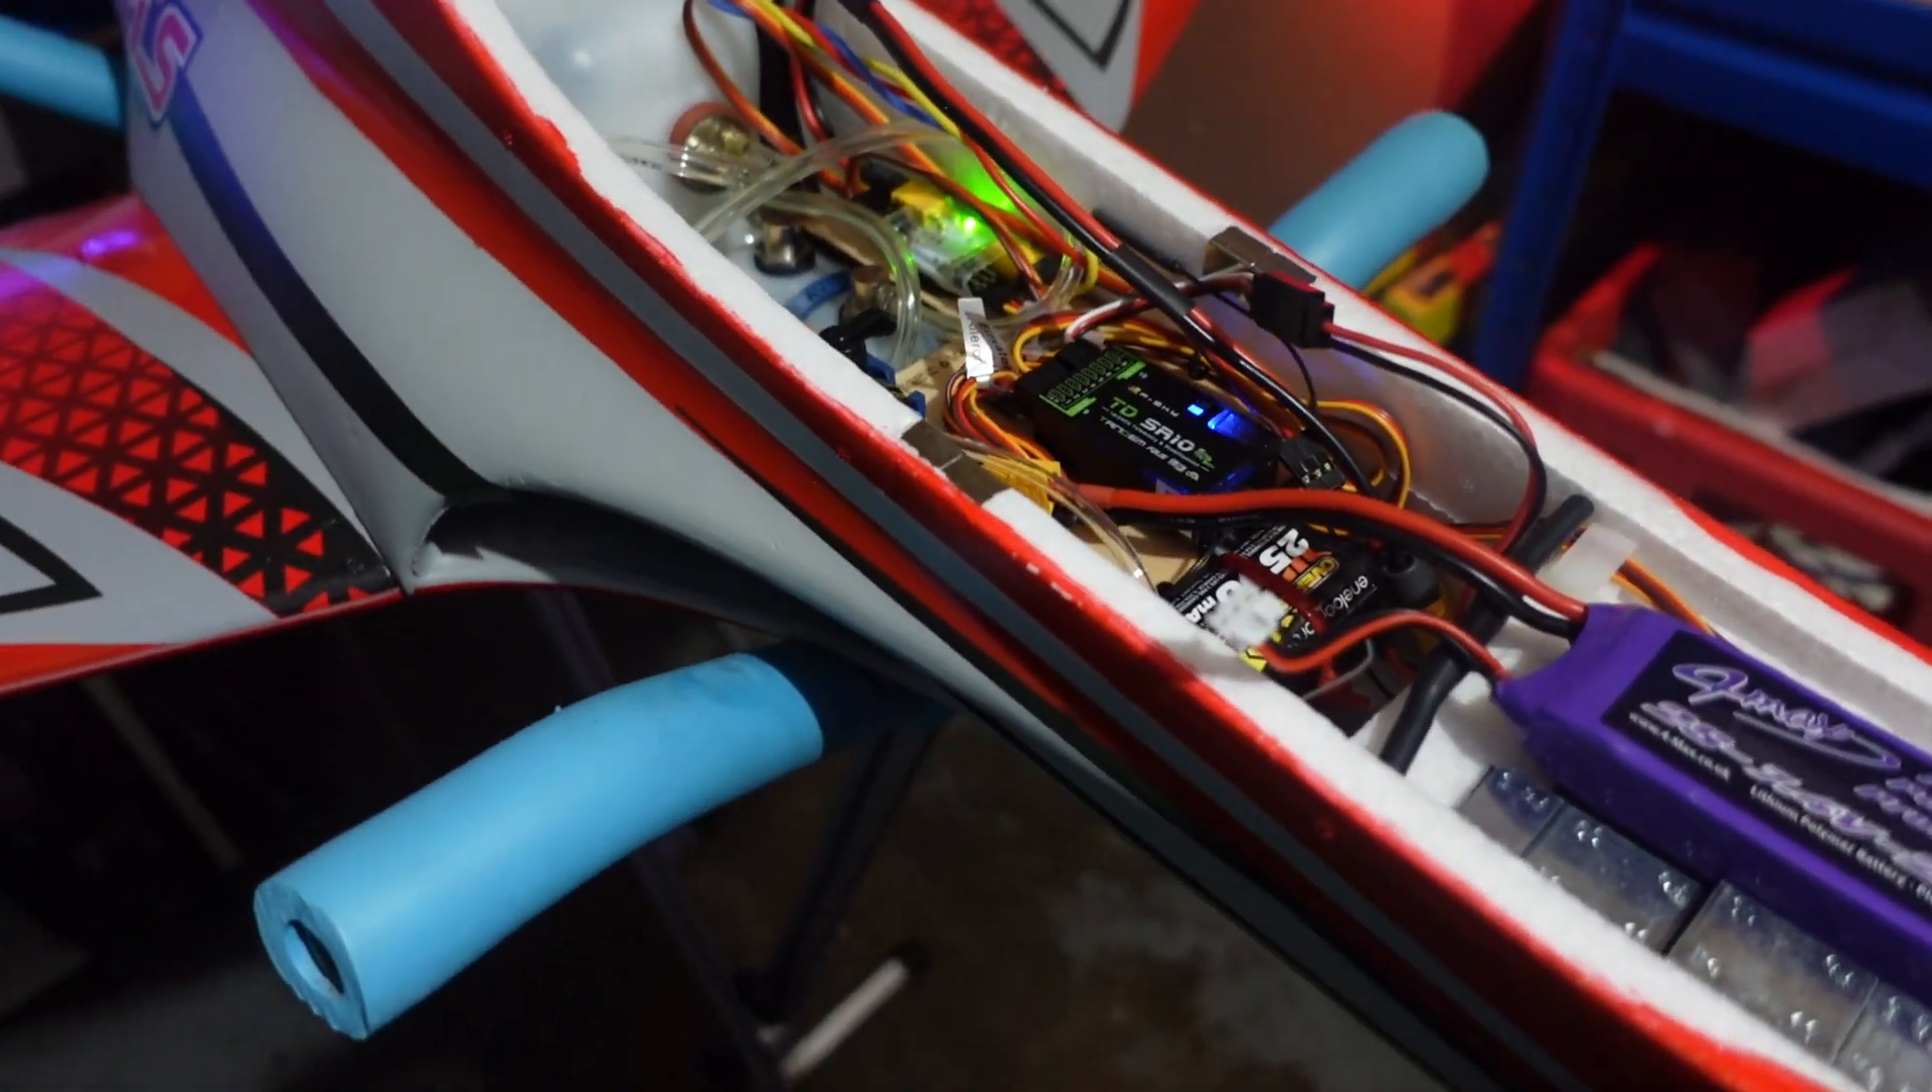I've got all the radio gear set up.